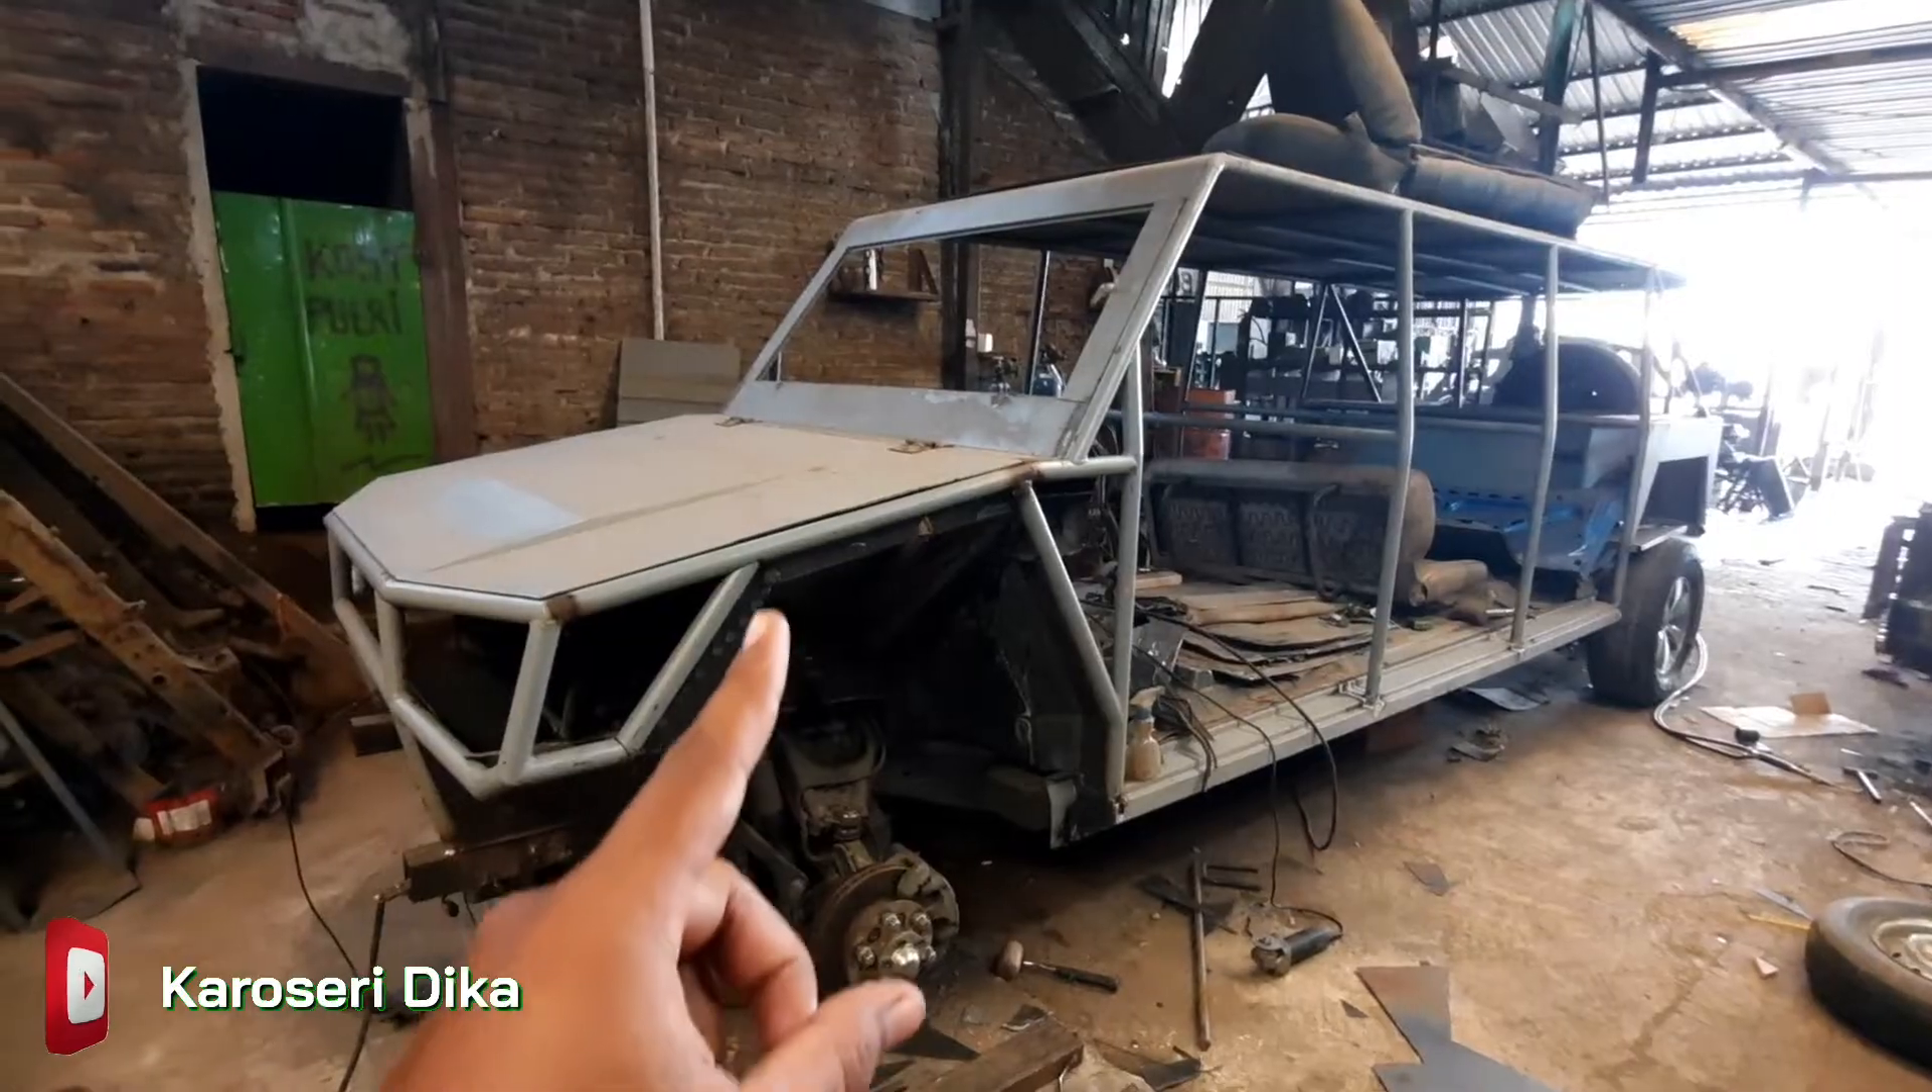Yang ini sudah terpasang kap sama atapnya.